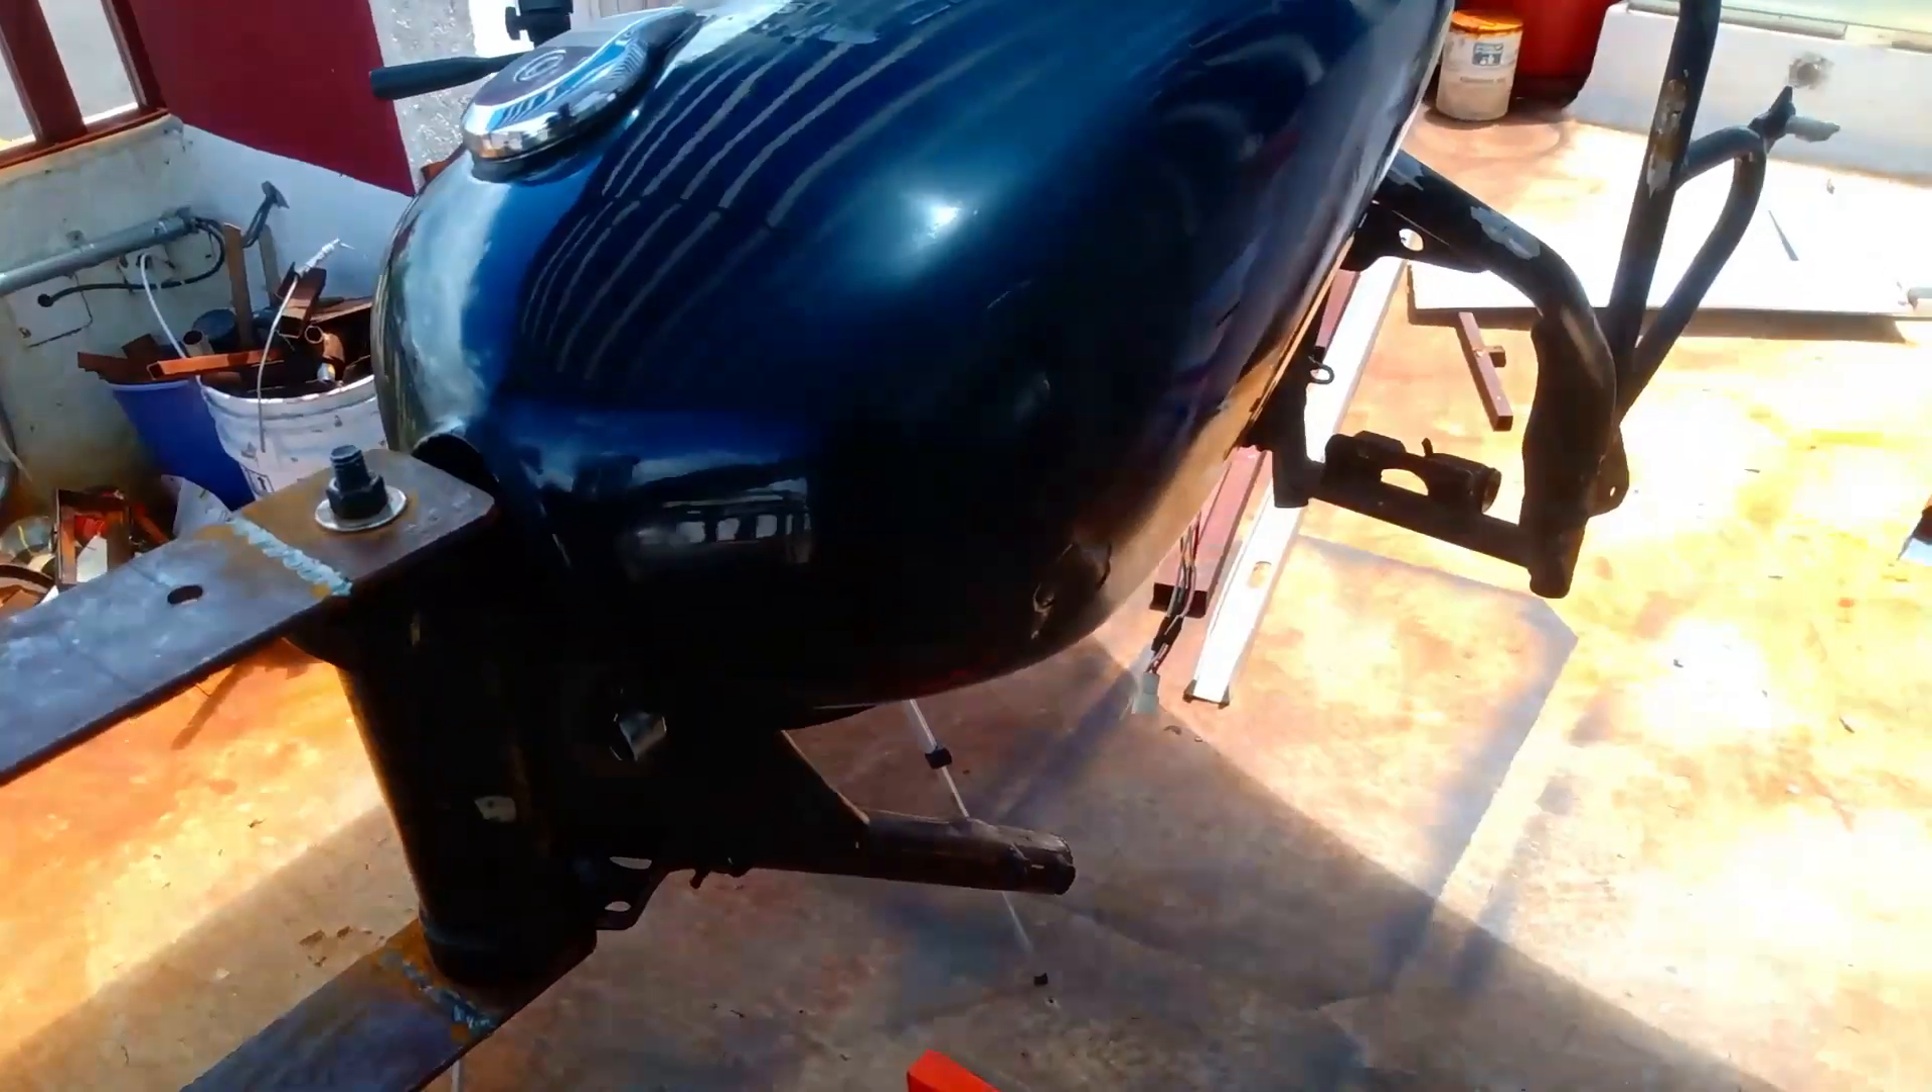Listo, ya está puesto el tanque.